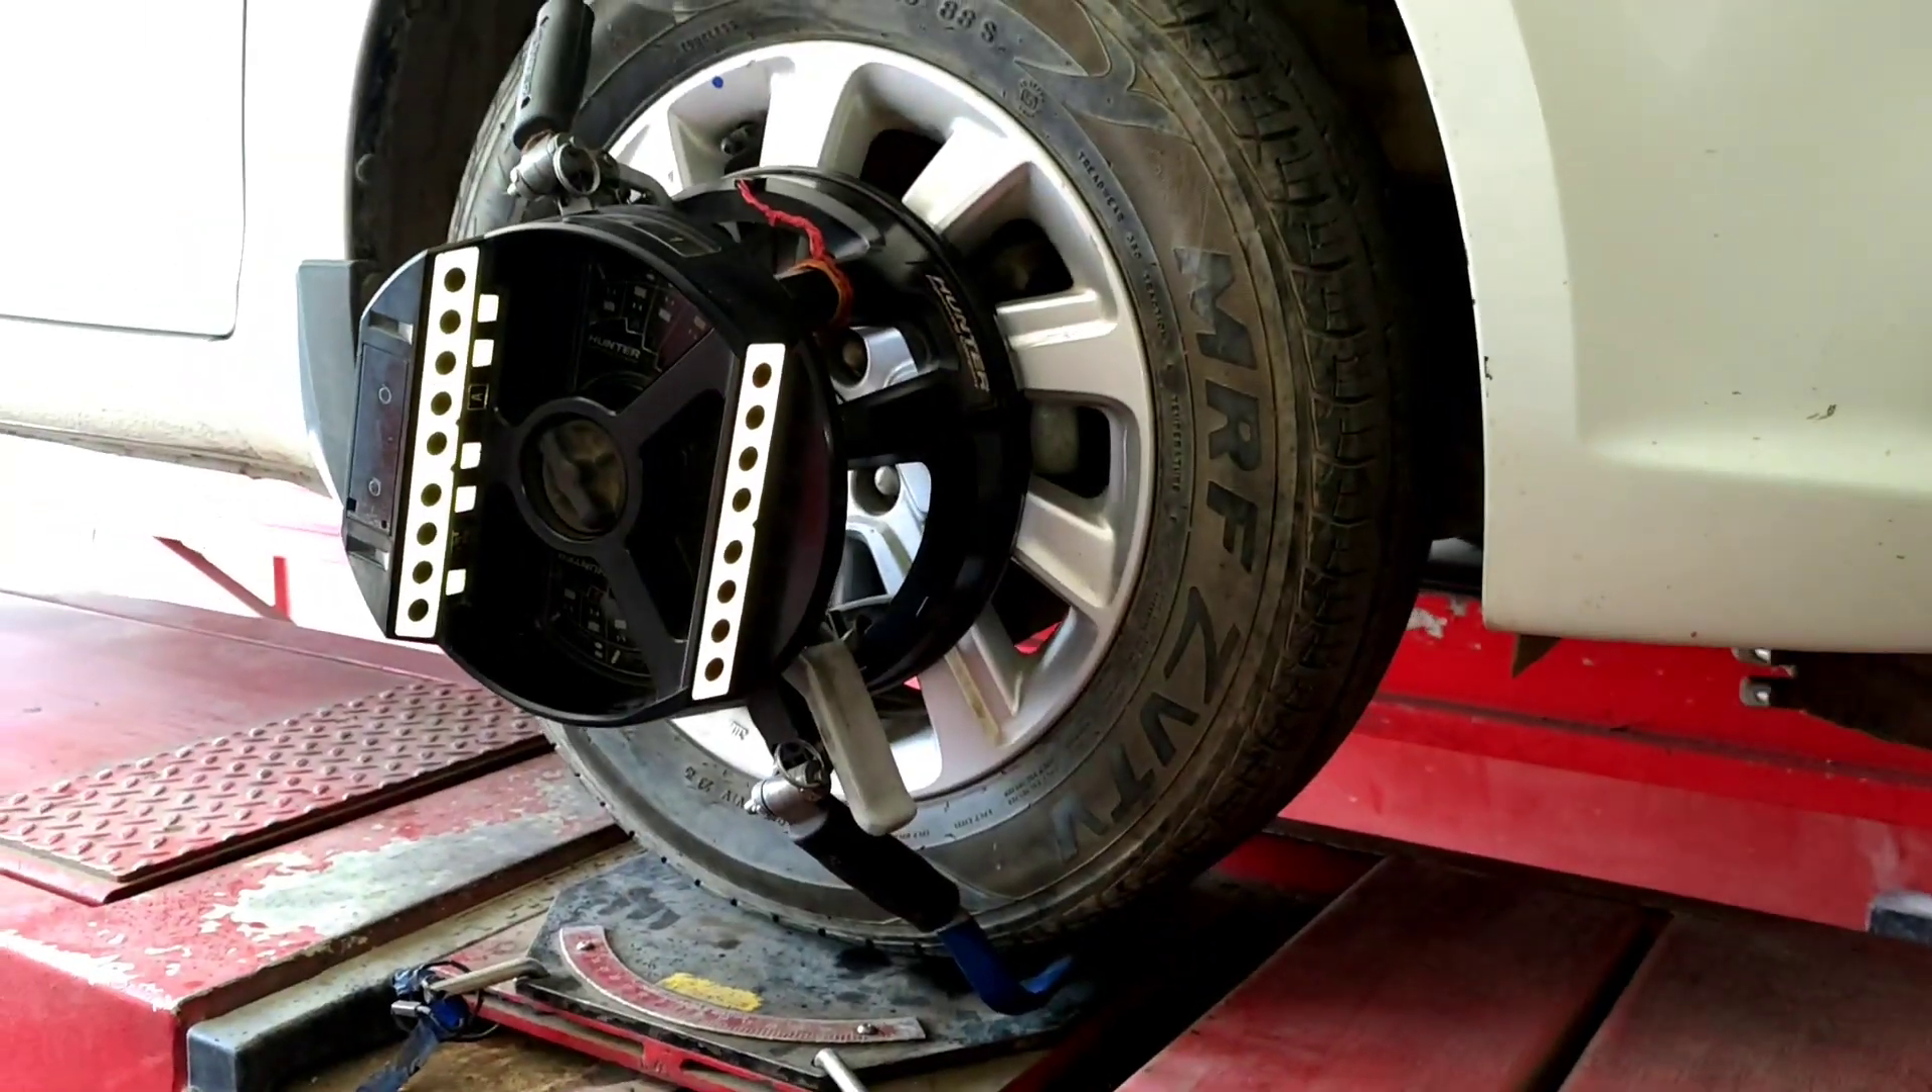अब तो sensor लगा दिए गए है टायर में आप देख पा रहे हैं।